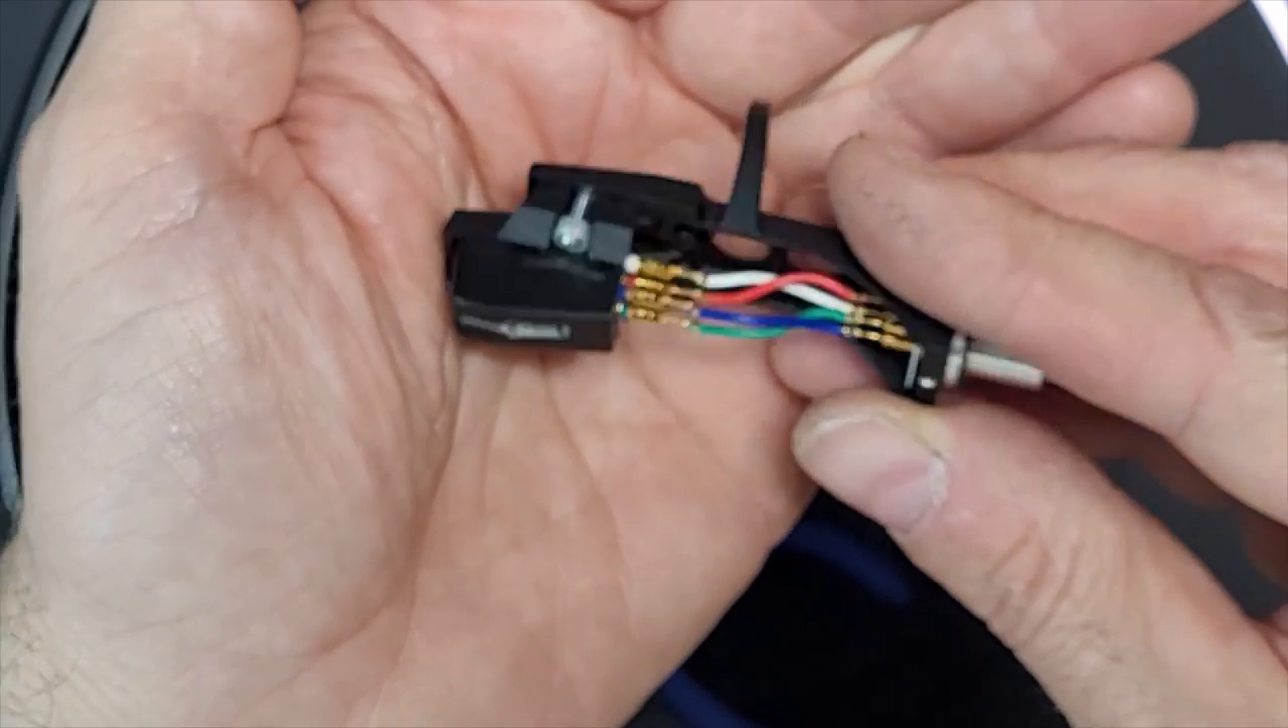And there you go. Our wiring is done.